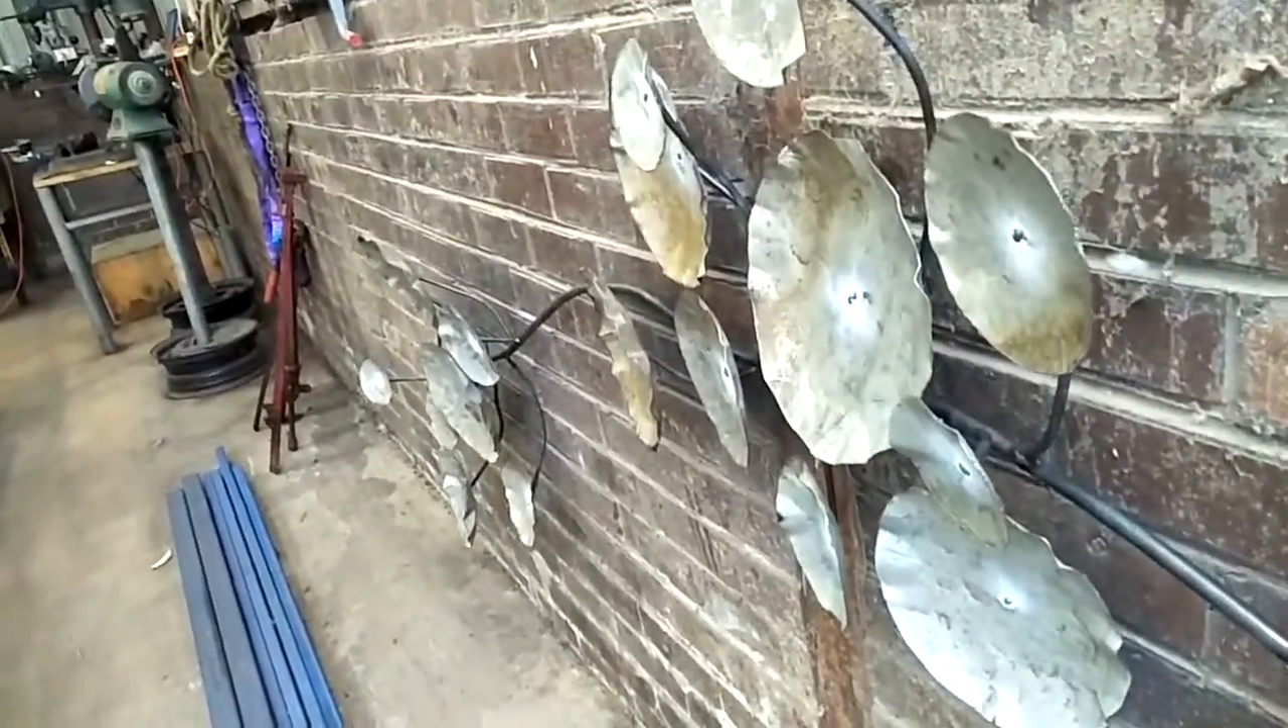All 25 pieces put together. You can see all those branches coming out from the main stem.